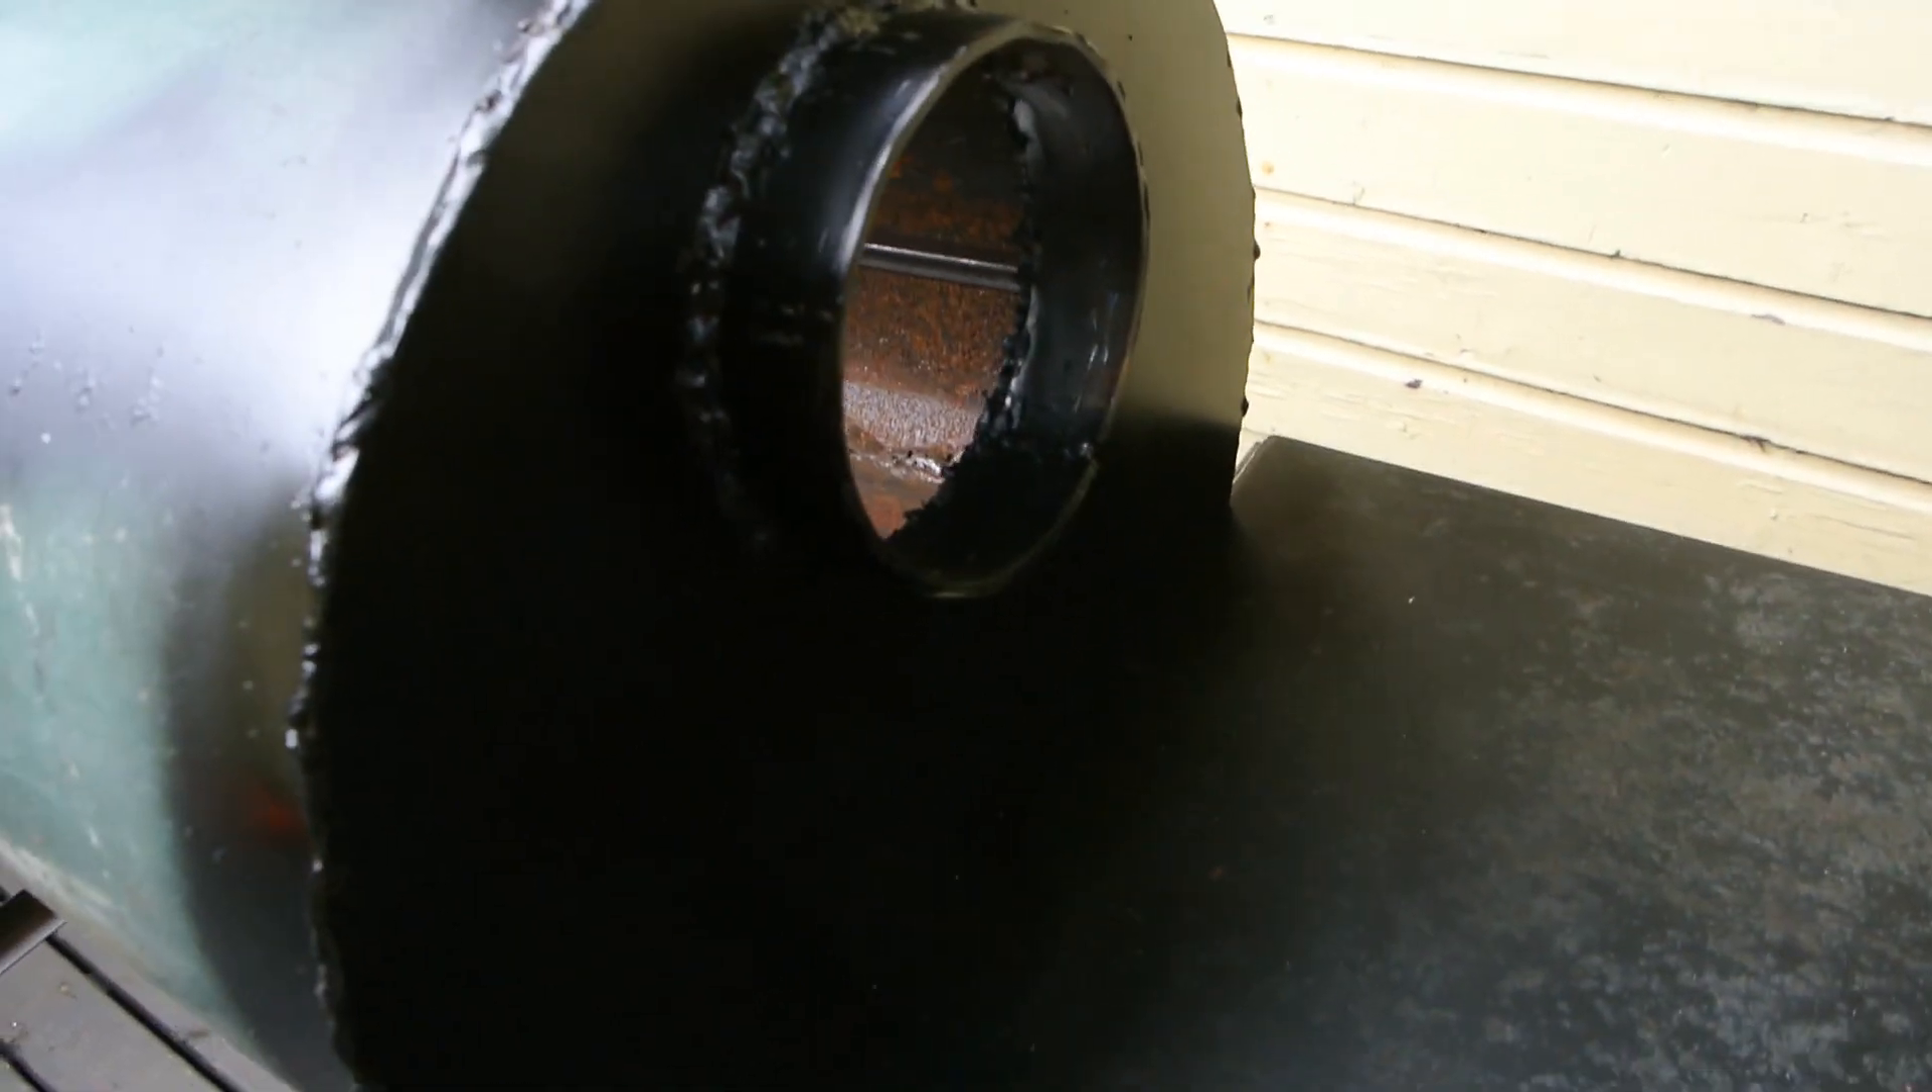I welded in a plate. And on here, I welded a flange.